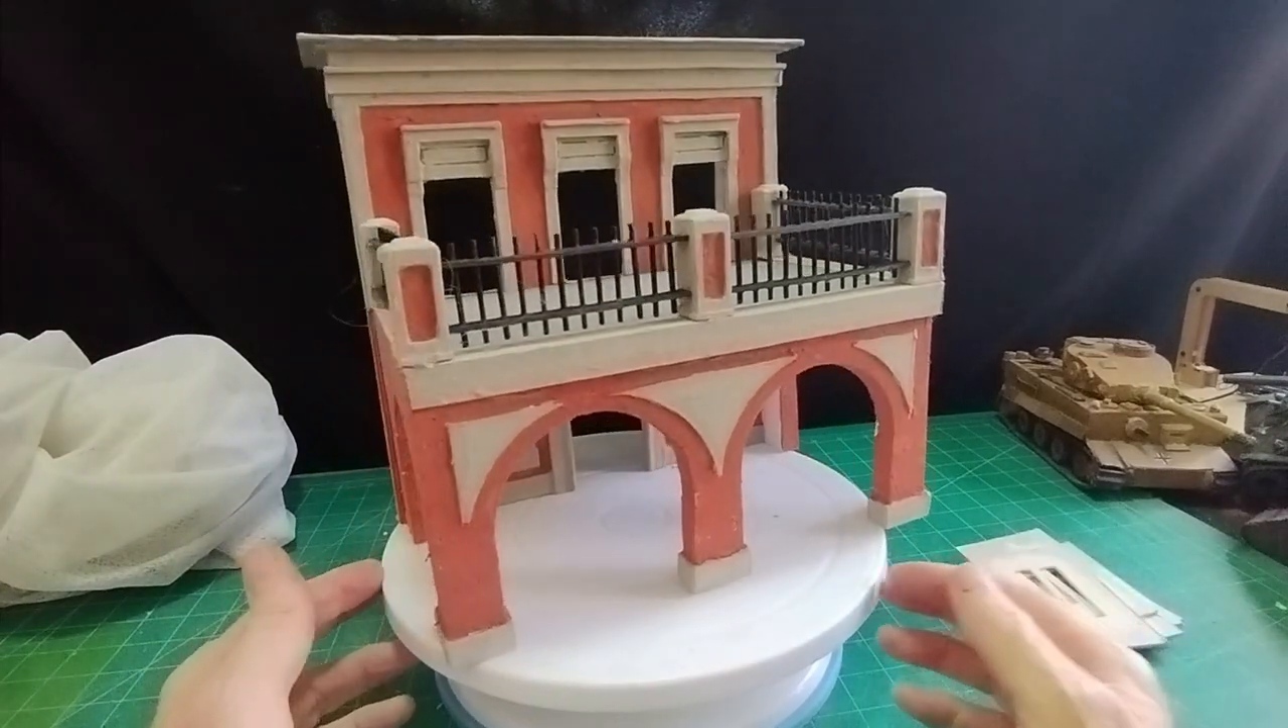So all I need do now is put the doors and windows in.